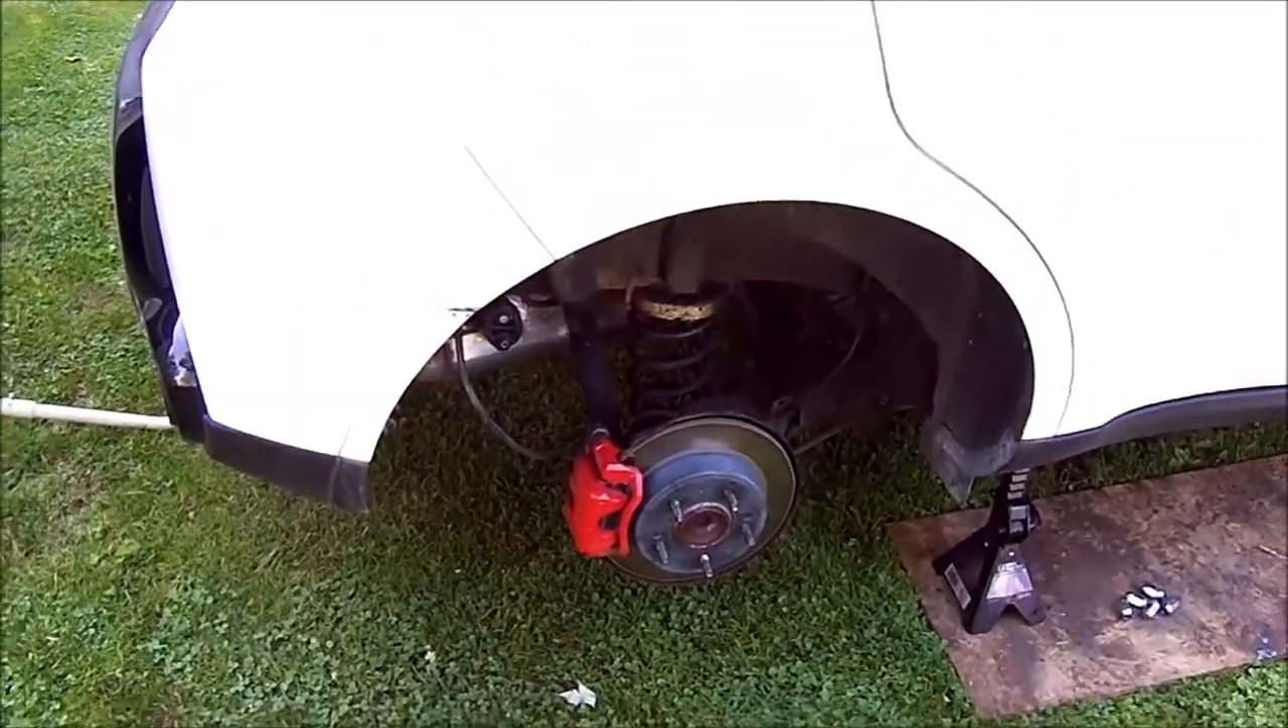Okay the tires have been removed the mud flaps have been removed and the mud flaps are secured to the car with two screws and a plastic retainer at the bottom.